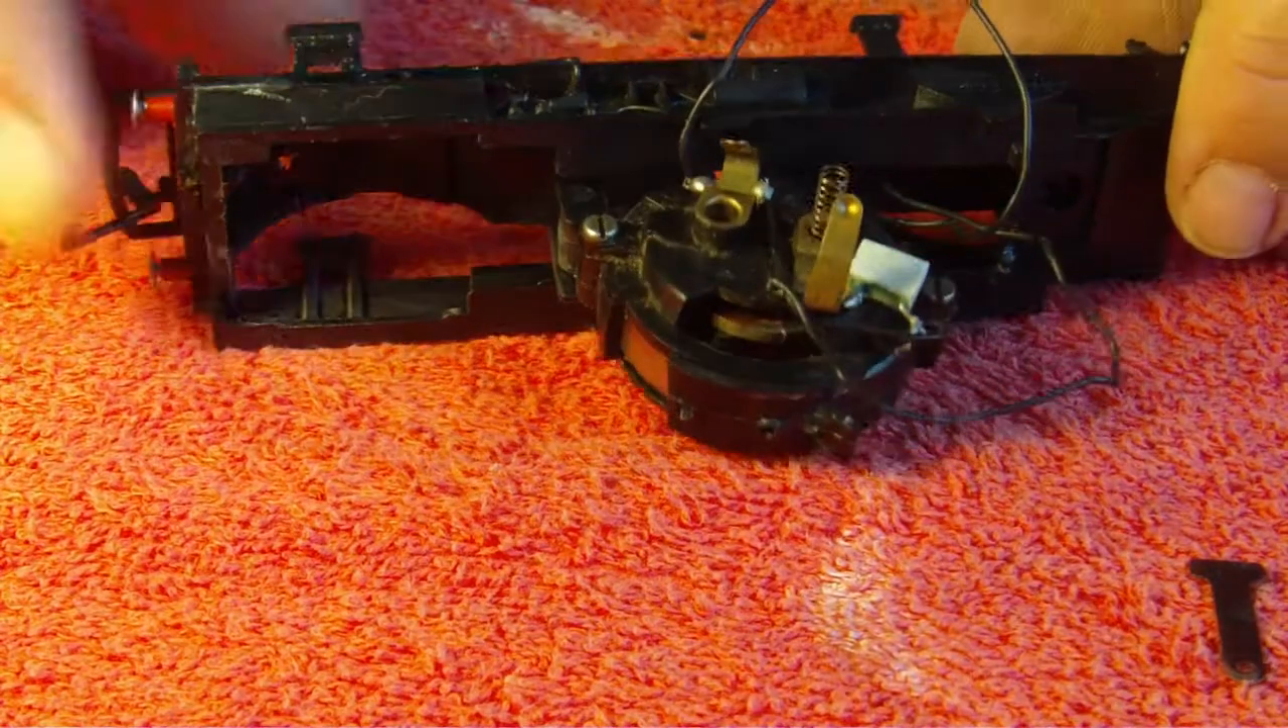We've got the spring in now i don't know if you can see that on the camera it's sitting proud.